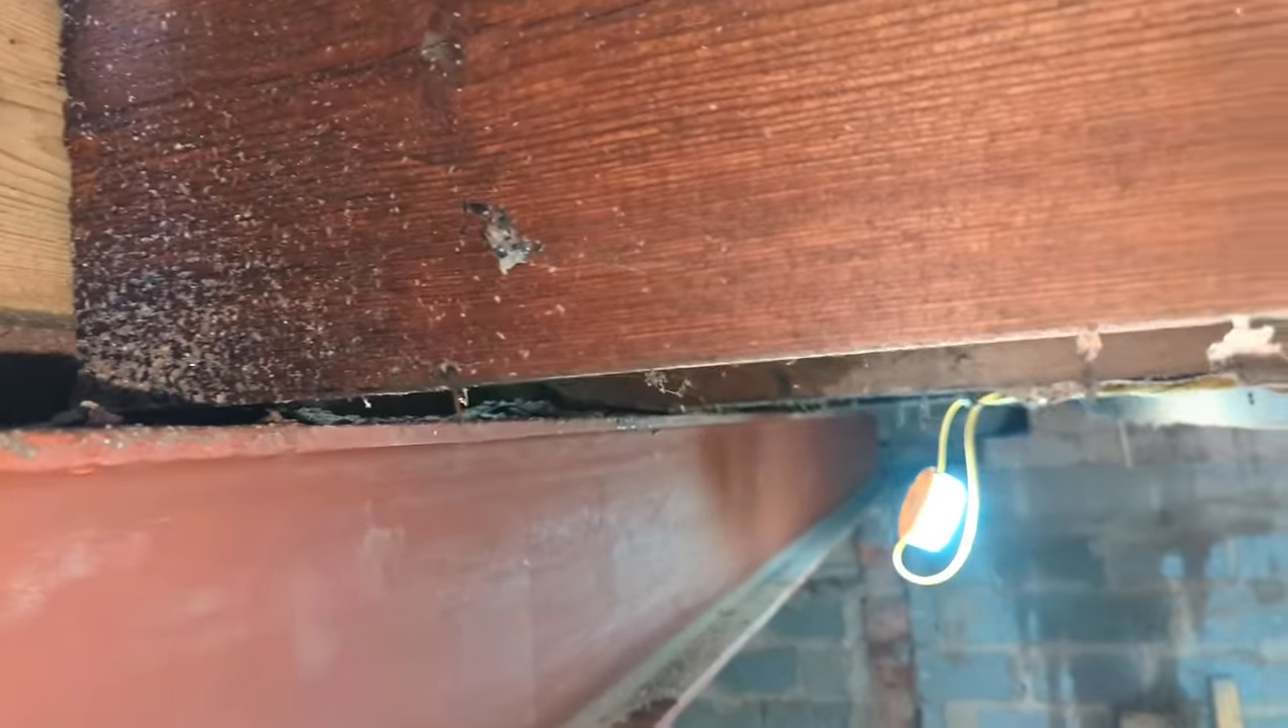Now, there is a small gap between the joist and the top of this steel and that's because the ceiling and the floor joists above us are all over the place.